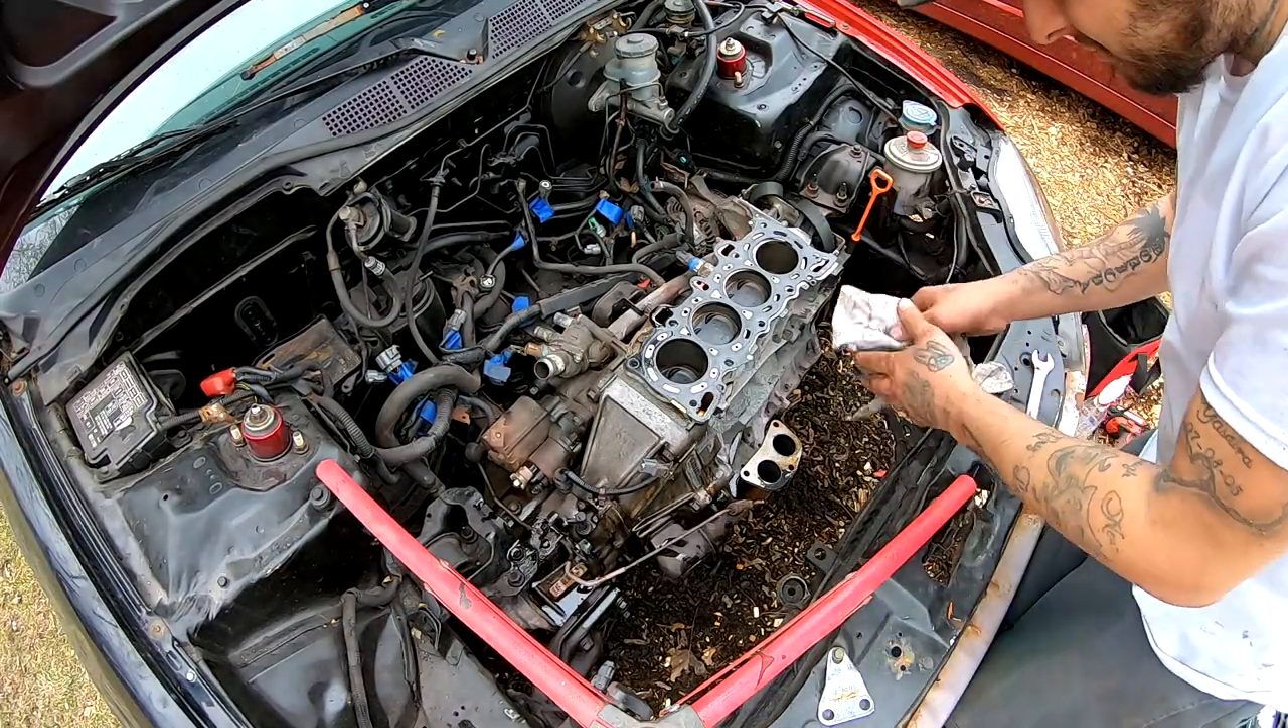All right, so I got the head off.